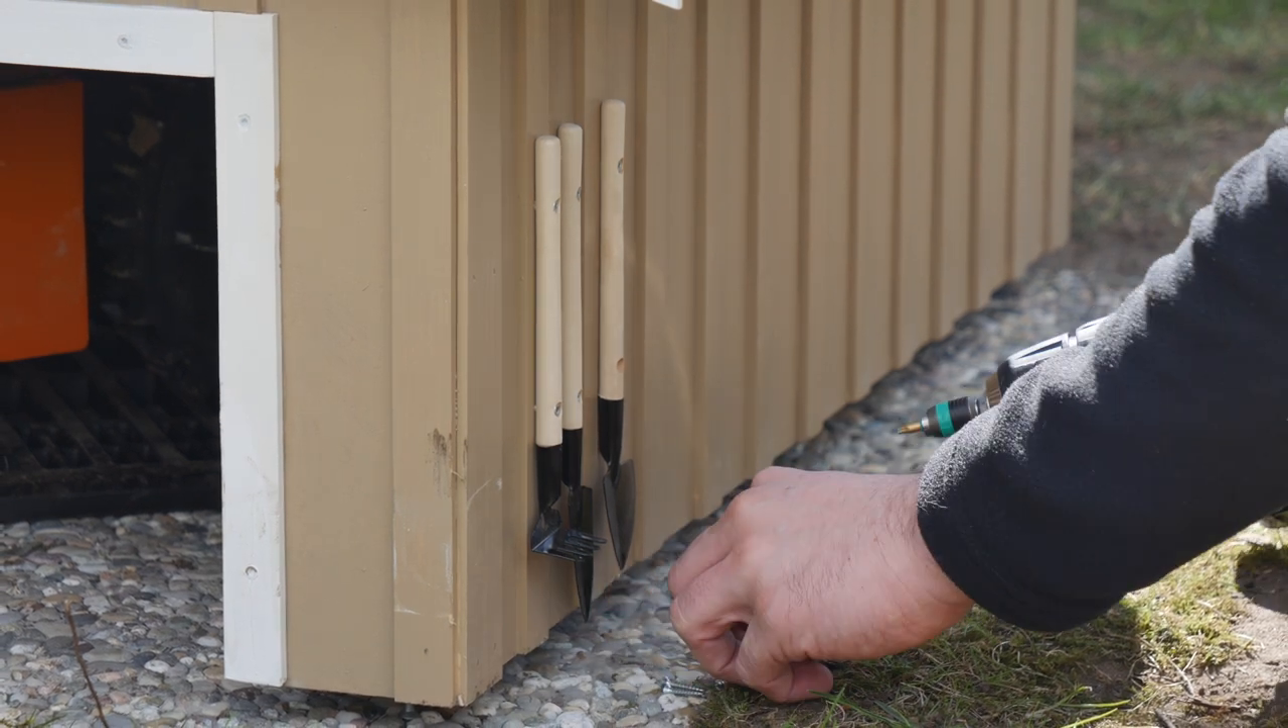Ich habe jetzt hier noch mal ein kleines garten set angeschraubt.